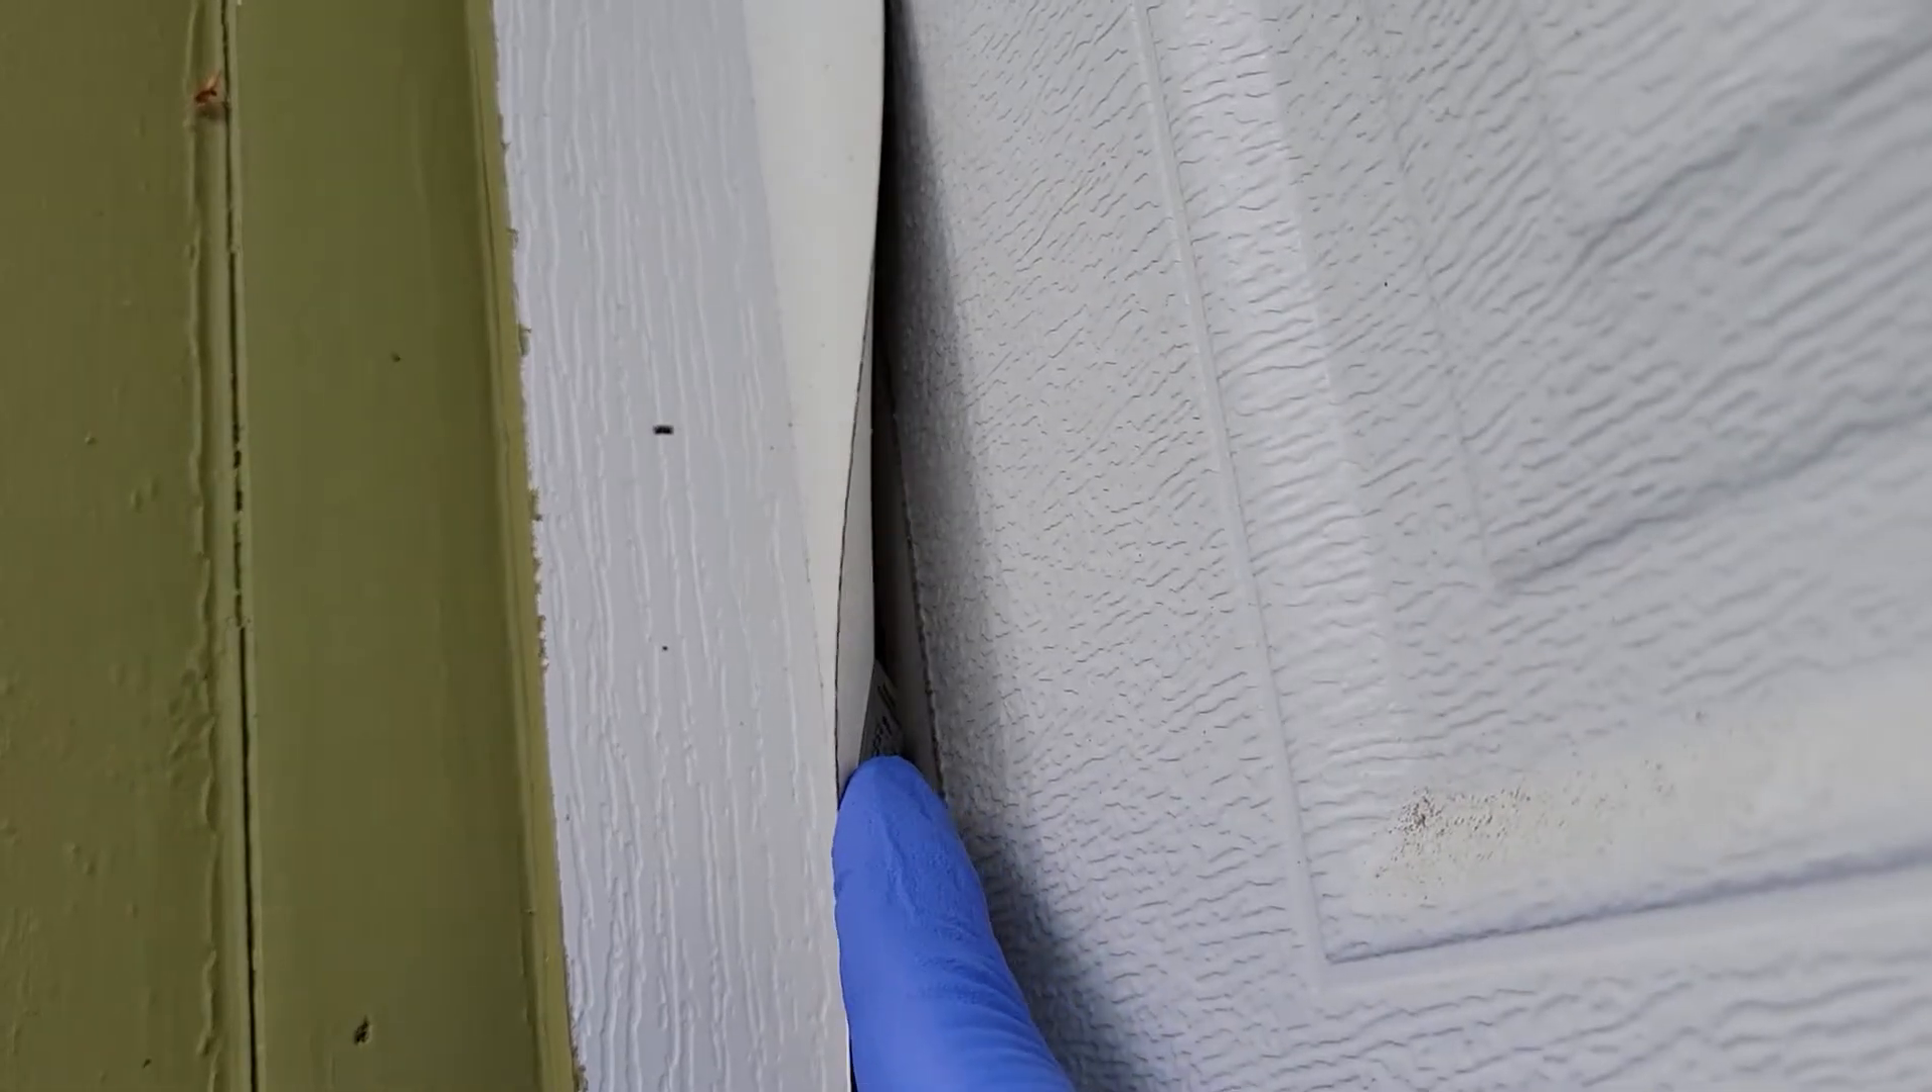We can see that there's a fair gap between the door and the actual jamb that this gasket covers, we verify the same thing on the other side.